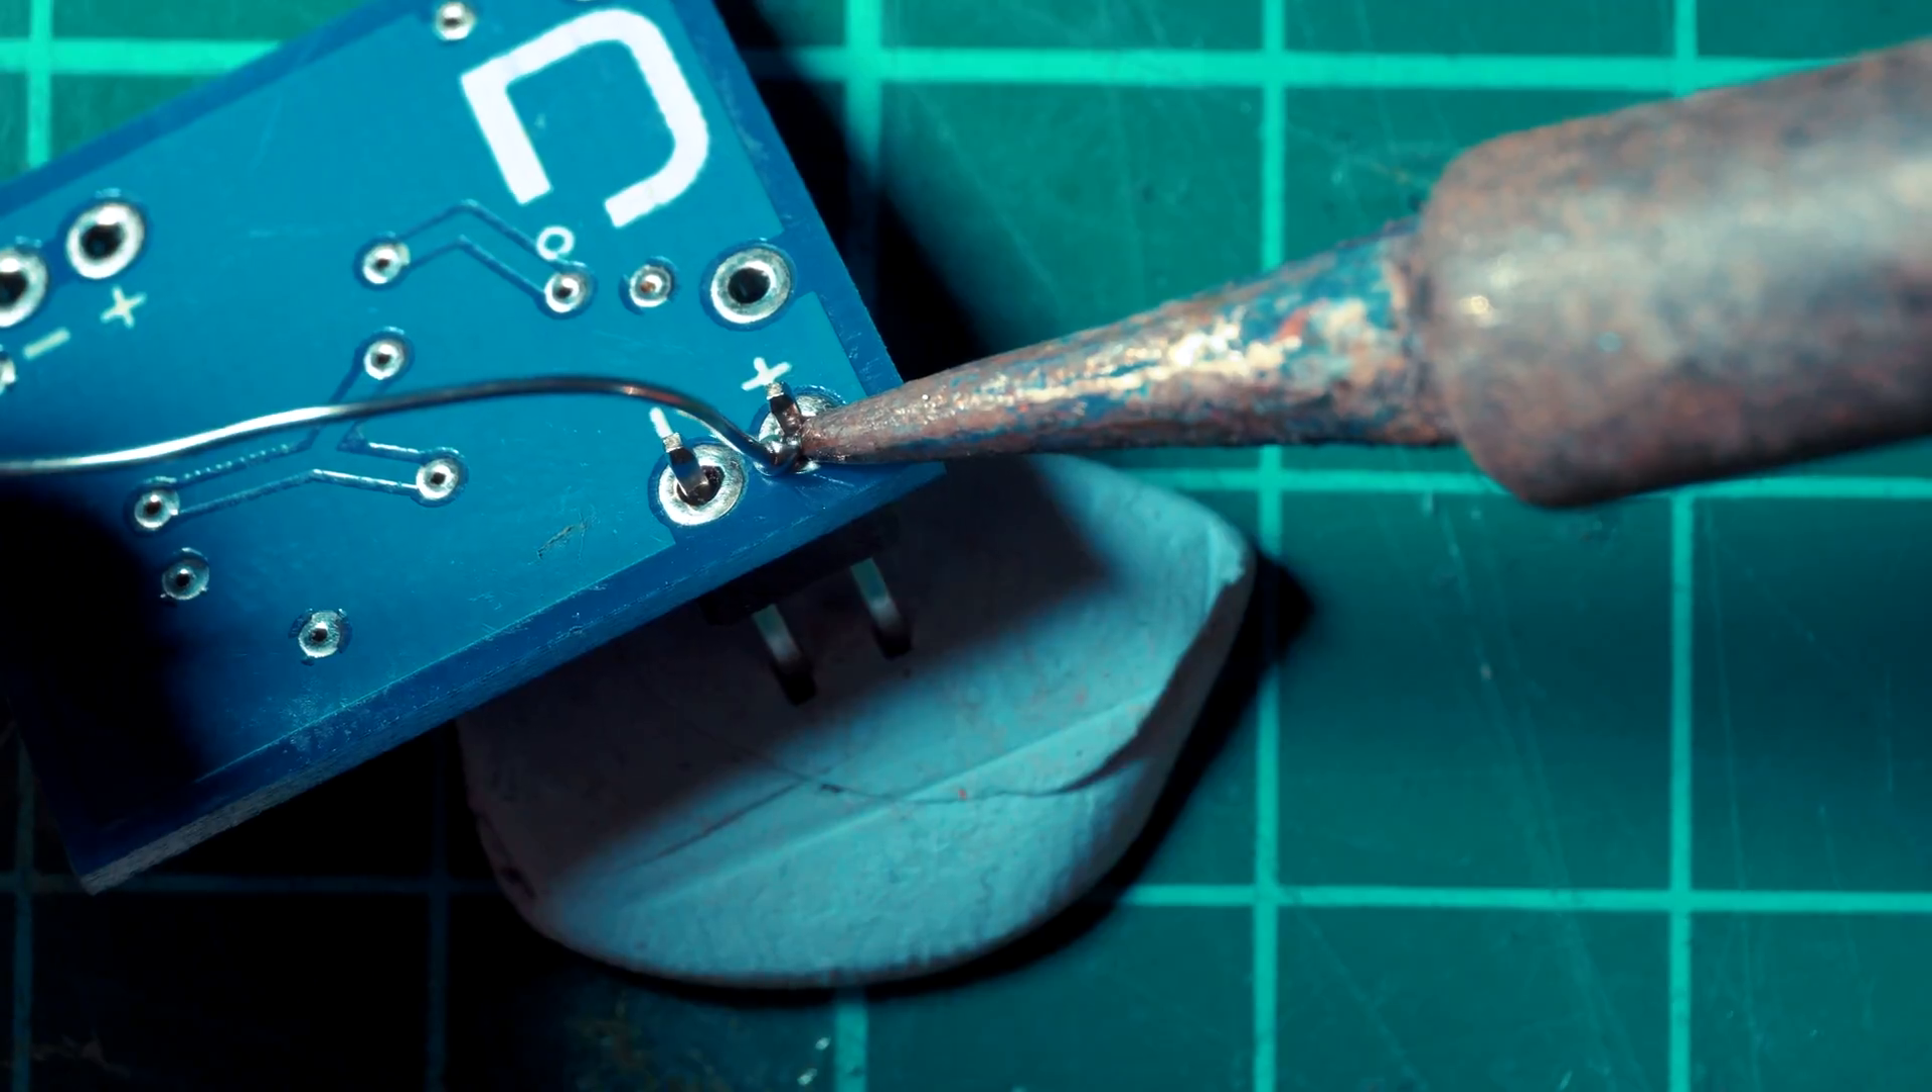We just need to place the pin headers for the input and outputs. And we are done.